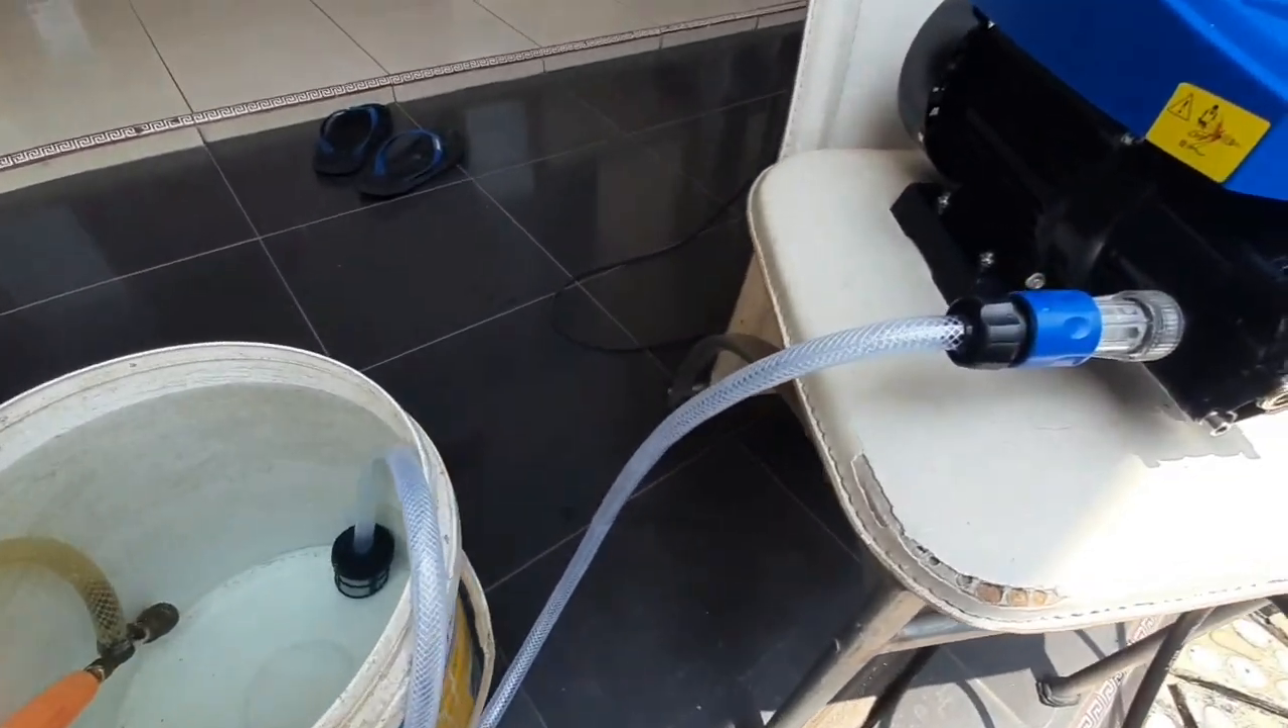Jadi sudah saya rakit ya disini sudah dirakit yaitu input airnya.